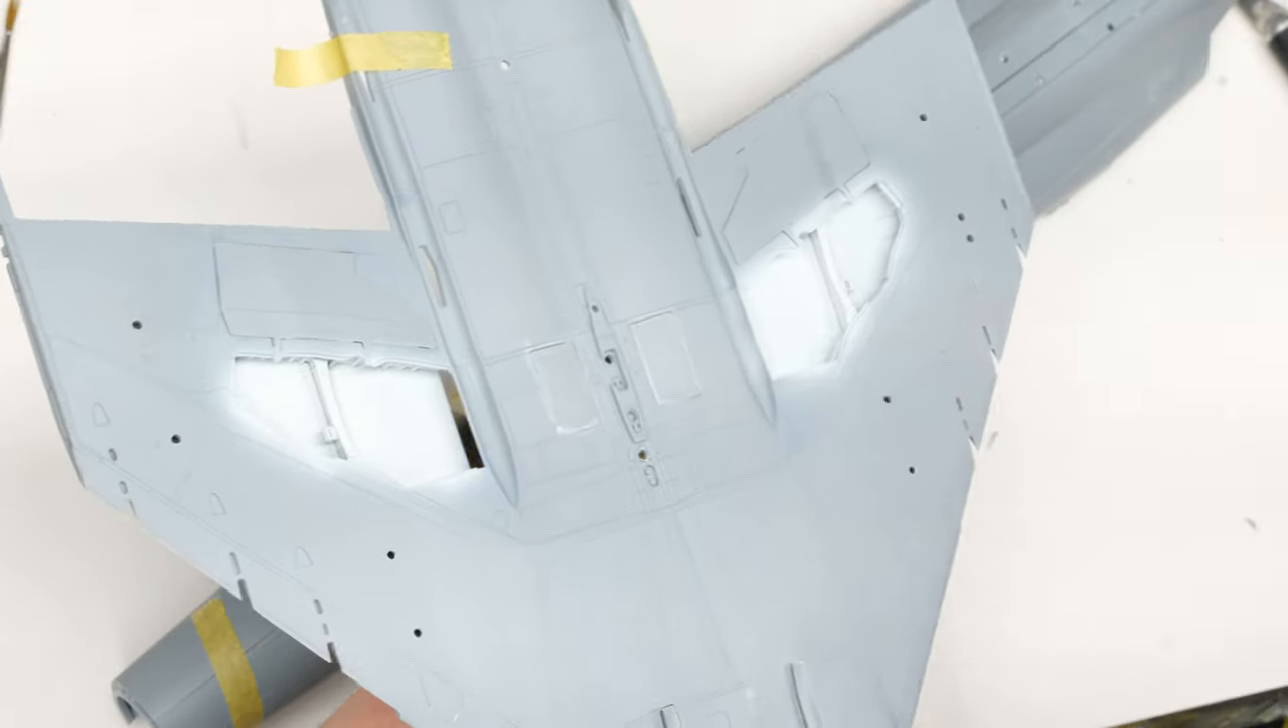And we've got the gear bays installed.